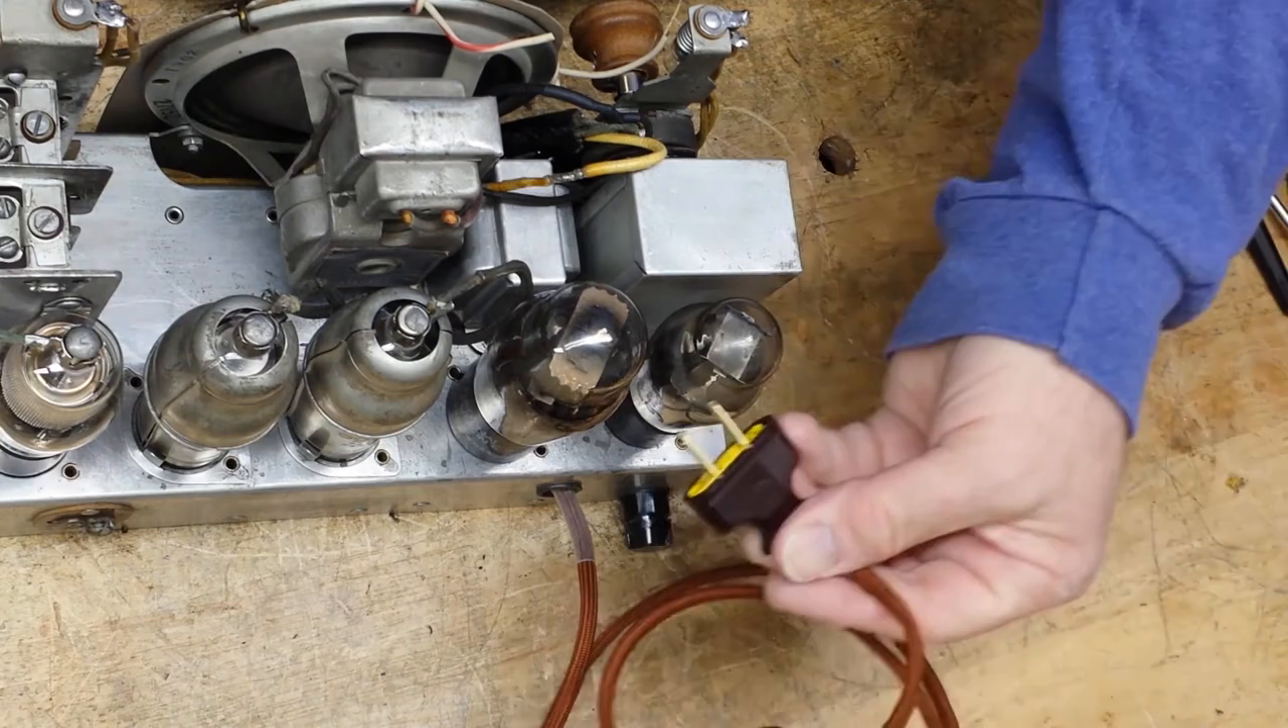And as you can see, I have installed a vintage plug on here.